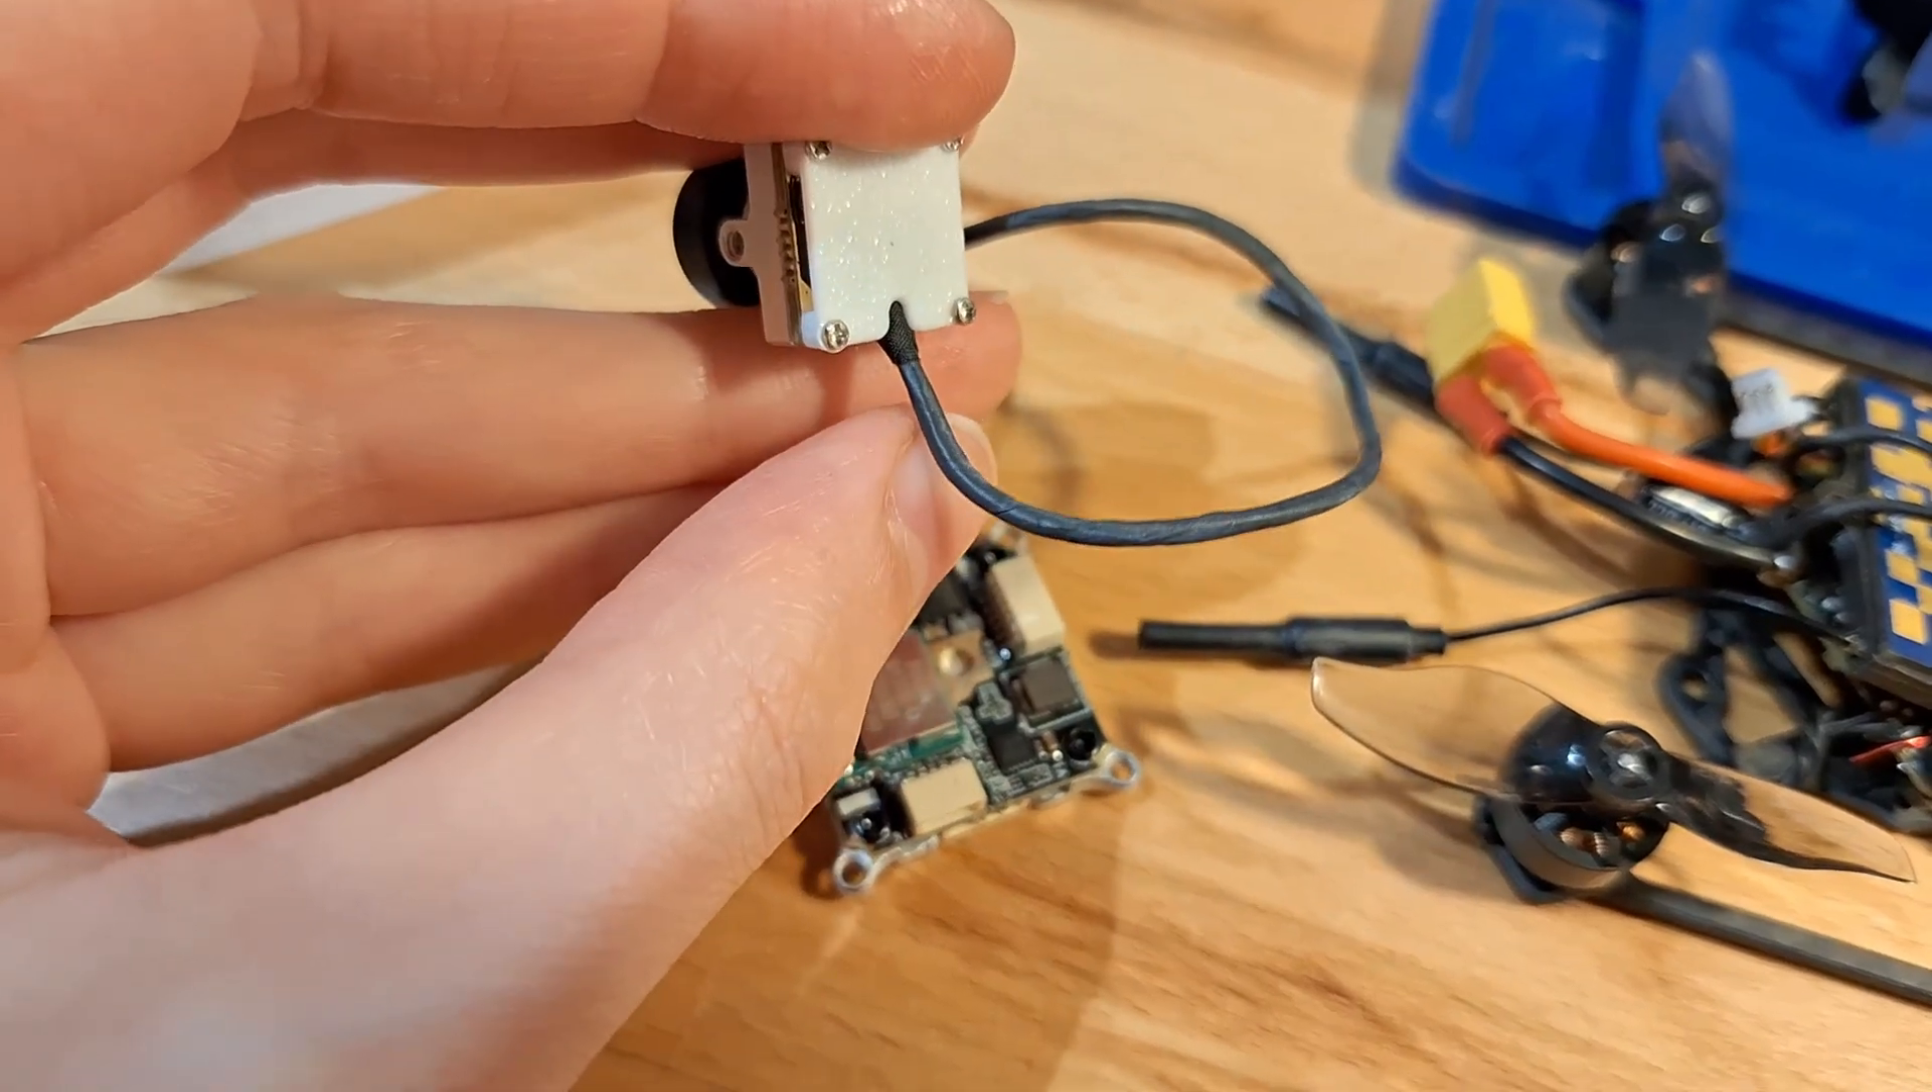So, I've installed this 3D printed backplate.